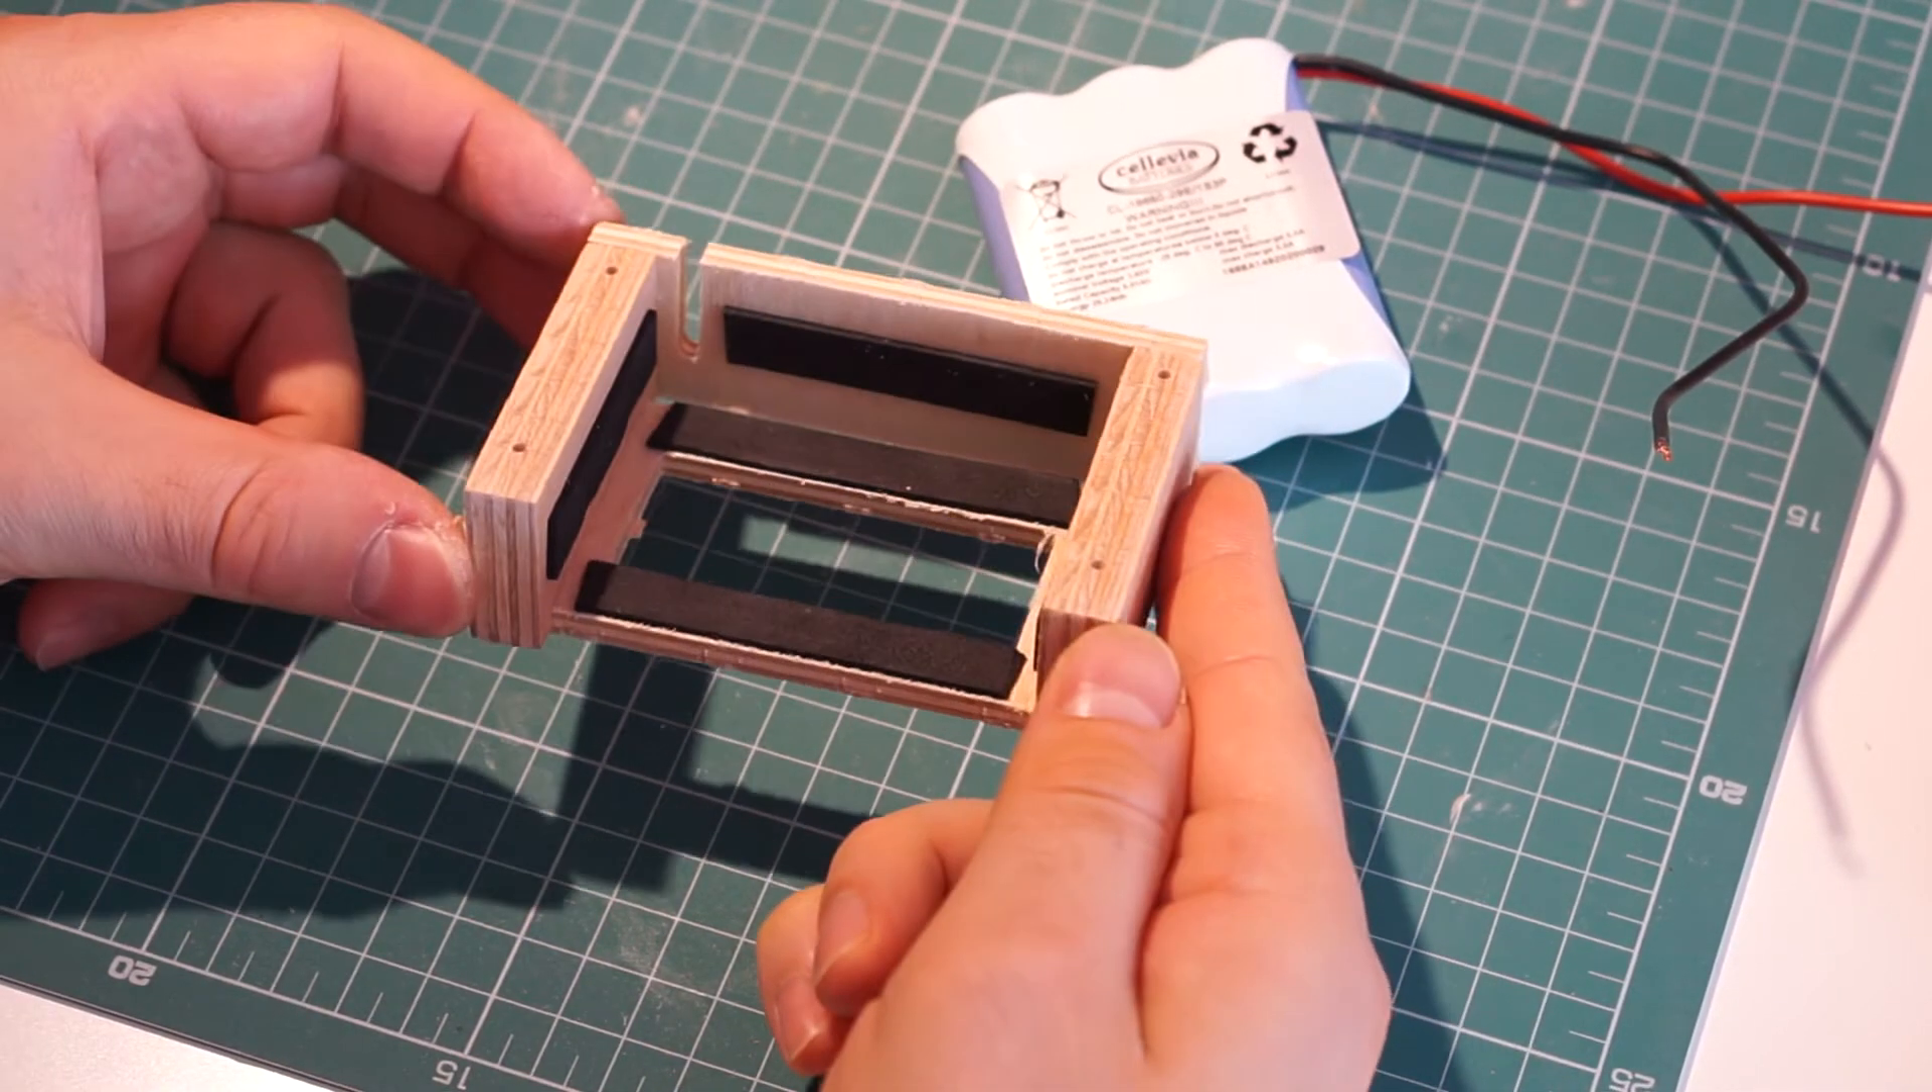For the battery, I made this holder and lined all the inner sides with foam tape.